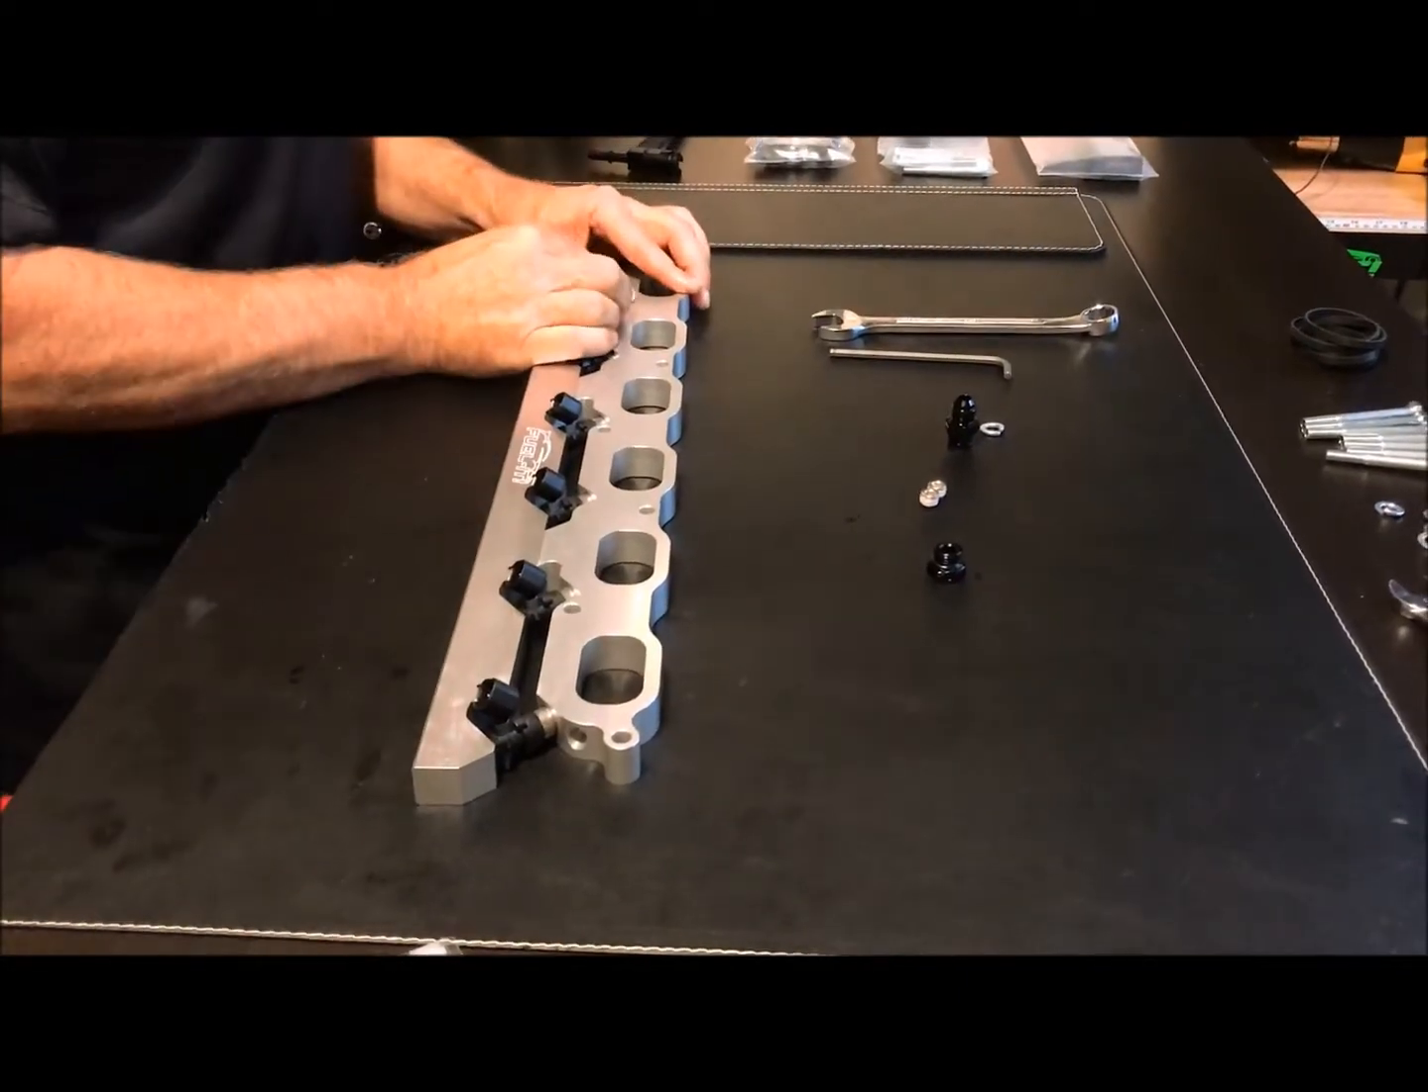So now, our injectors are installed. Everything is in place.